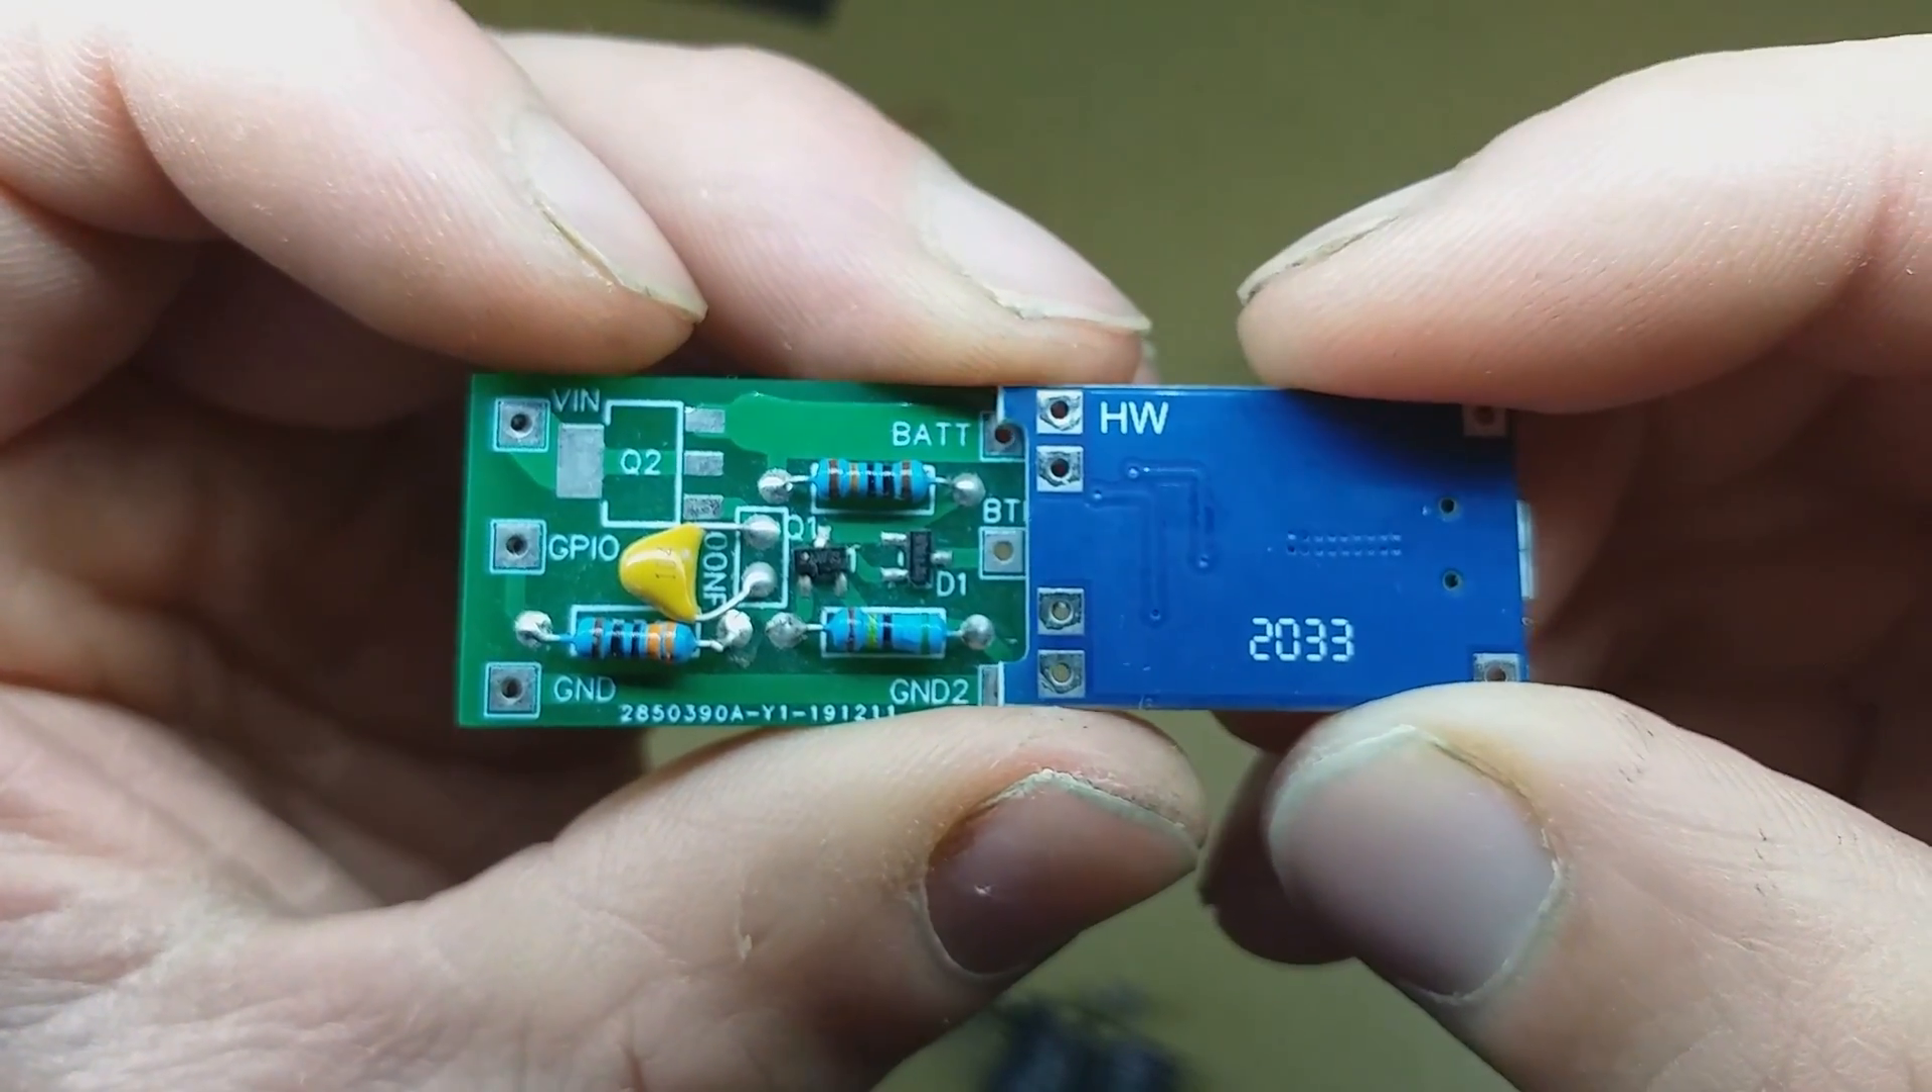I honestly never designed my power latch circuit around these boards, but look how perfectly those line up.